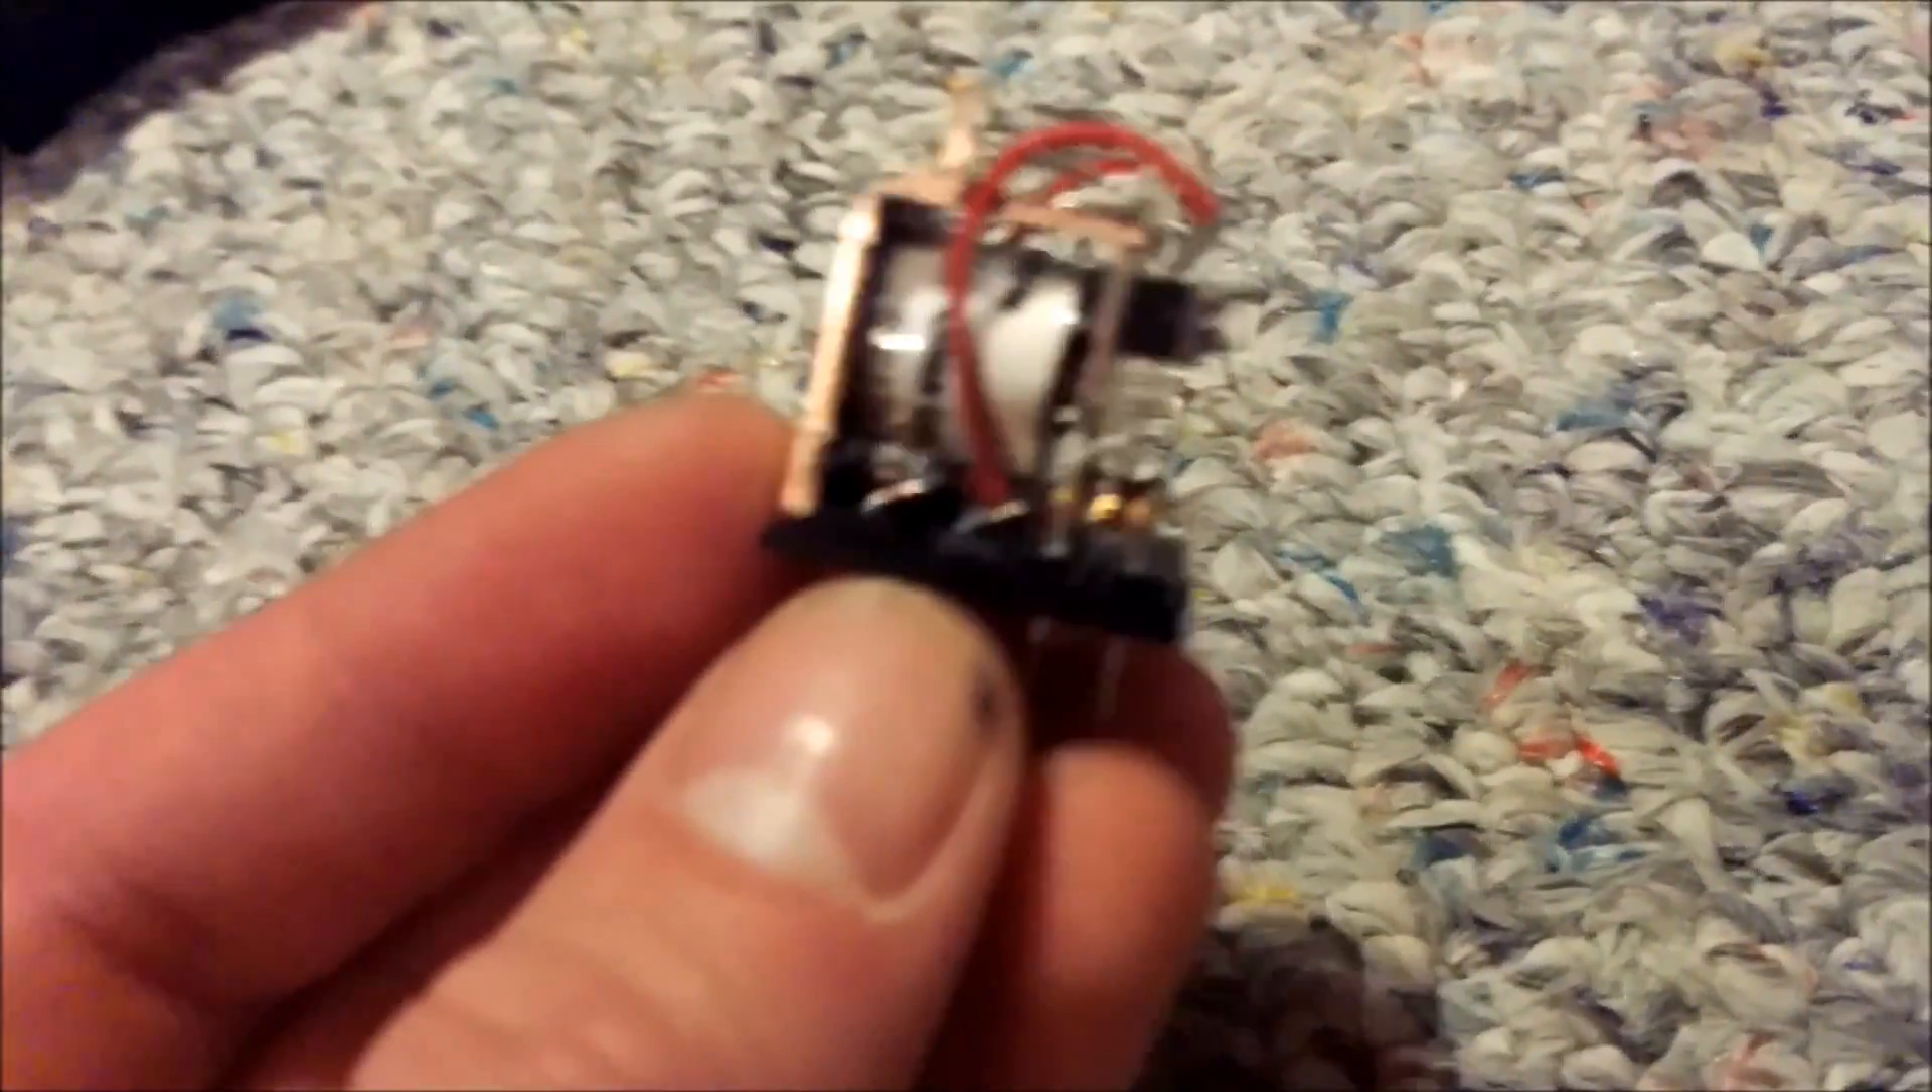So with the casing pulled off the relay, you now have a base with the inner components of the relay.